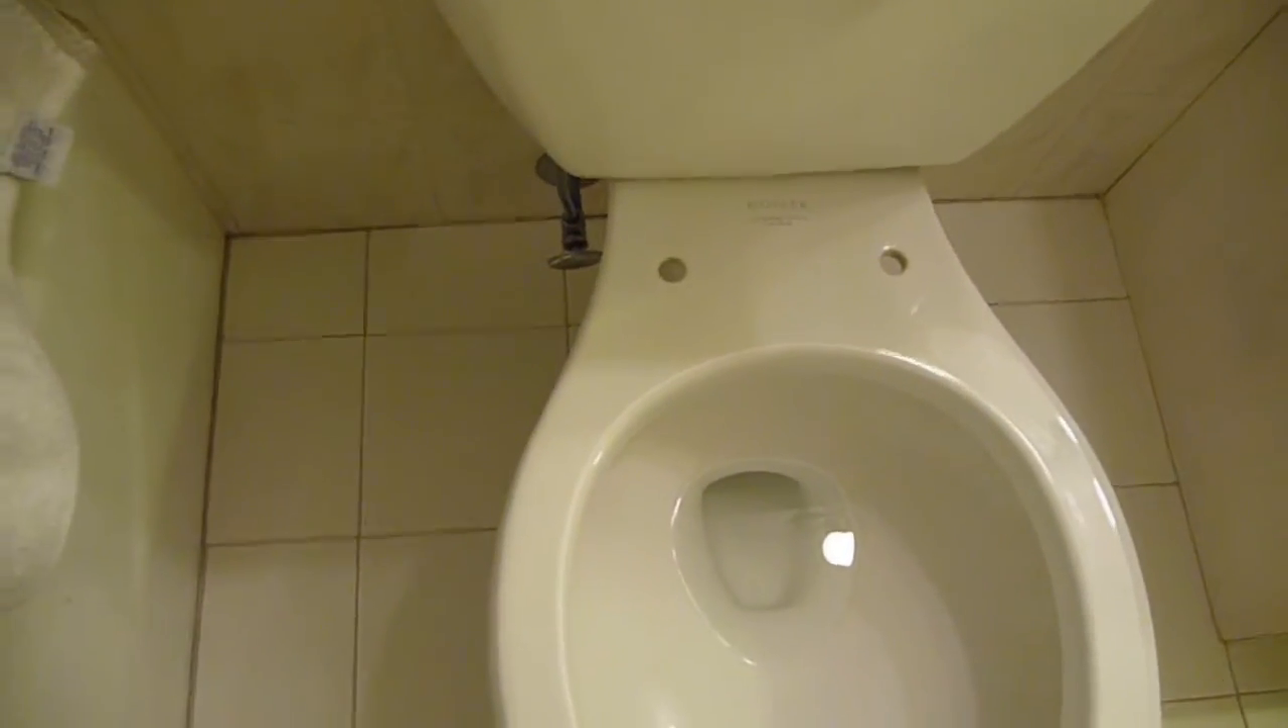I just removed the existing seat and the lid.